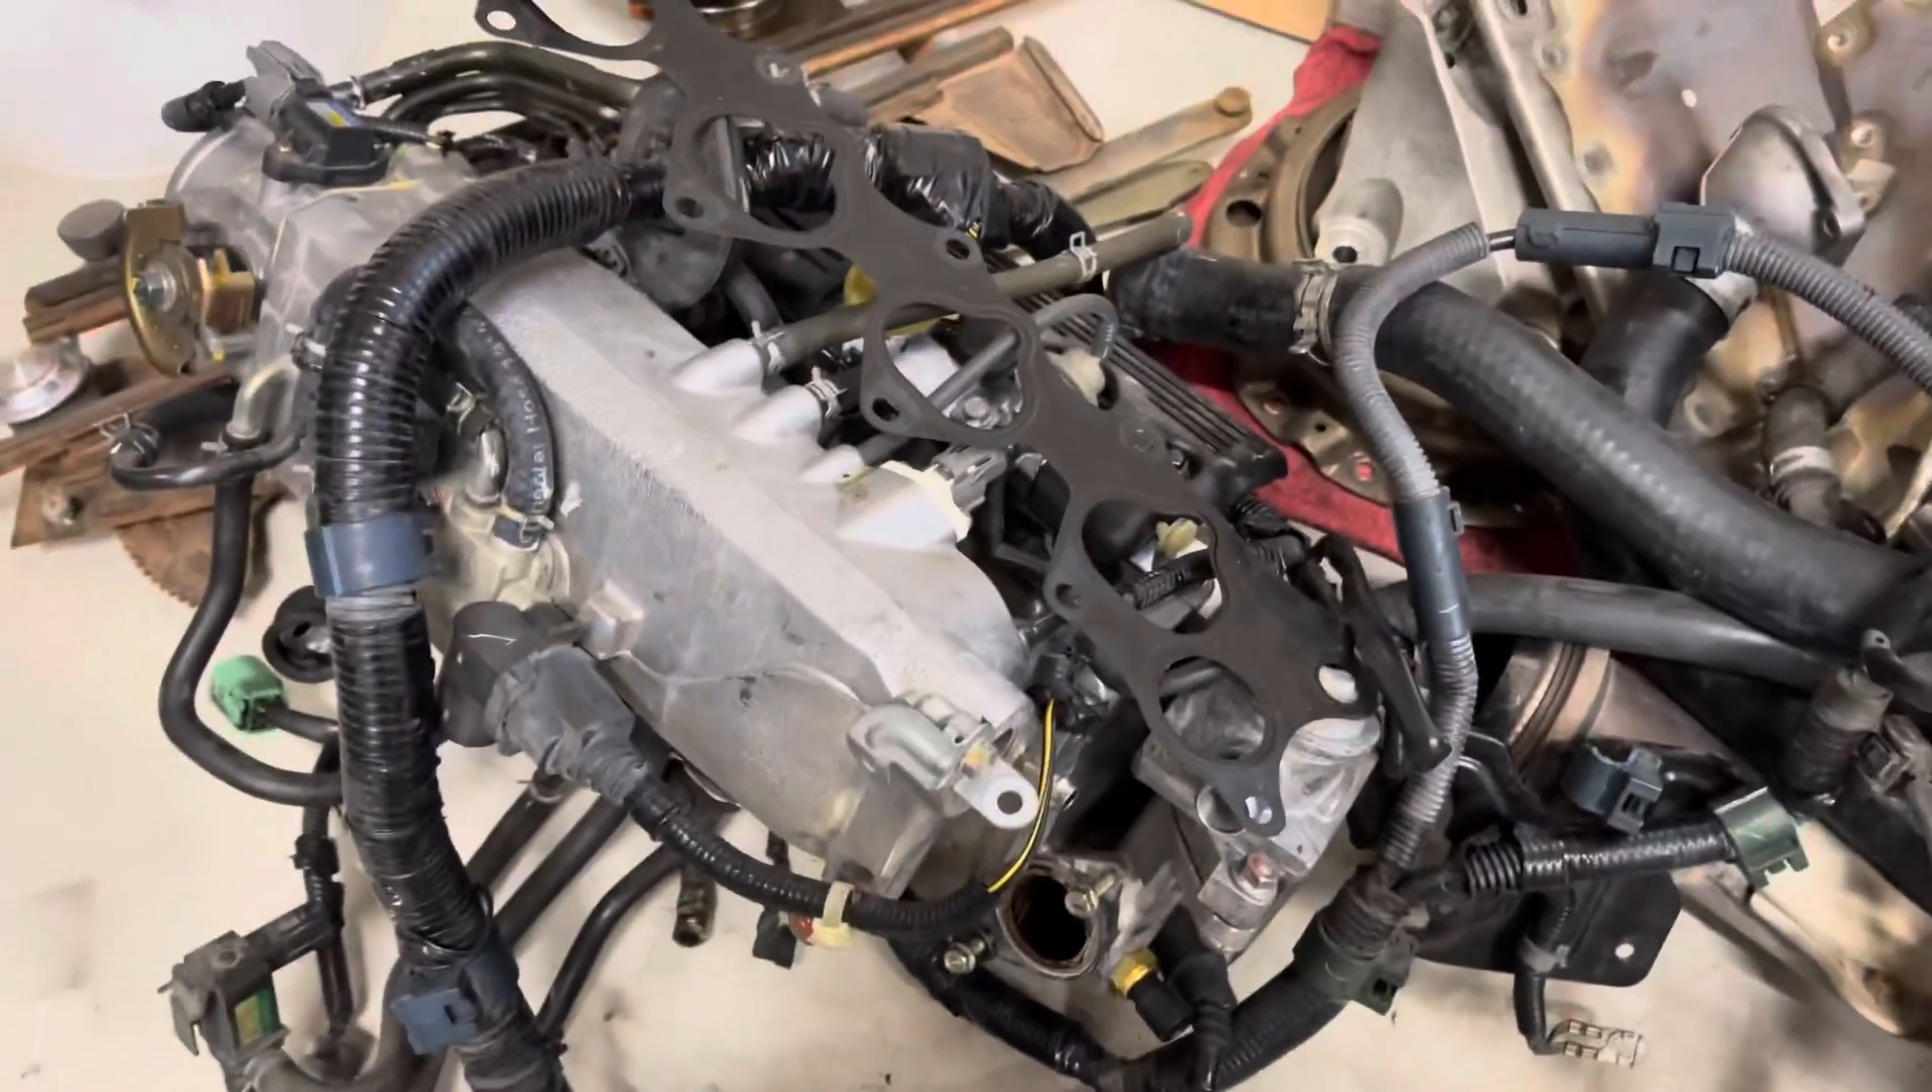Here's my stack of parts and as you can see i pretty much left the intake manifold complete with all the hose assemblies and everything else.